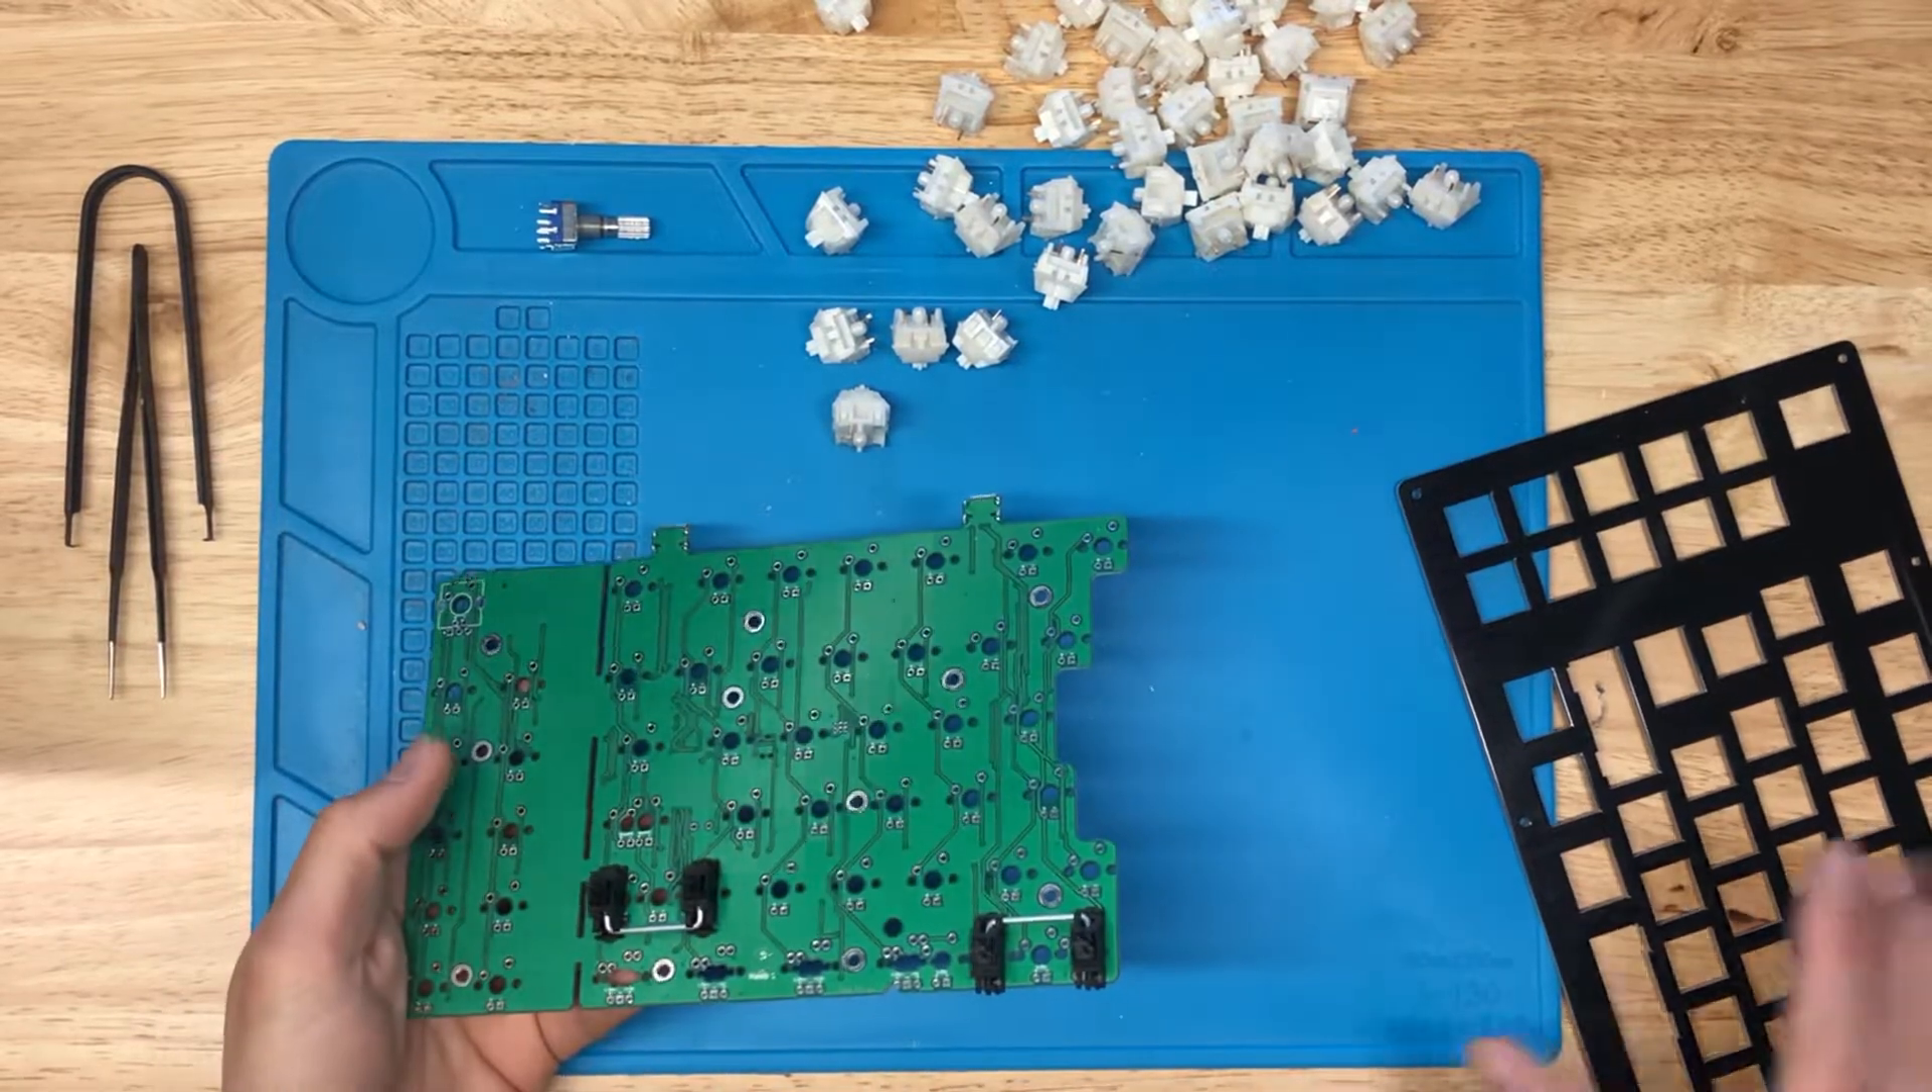So I've got the stabilizers in there now.